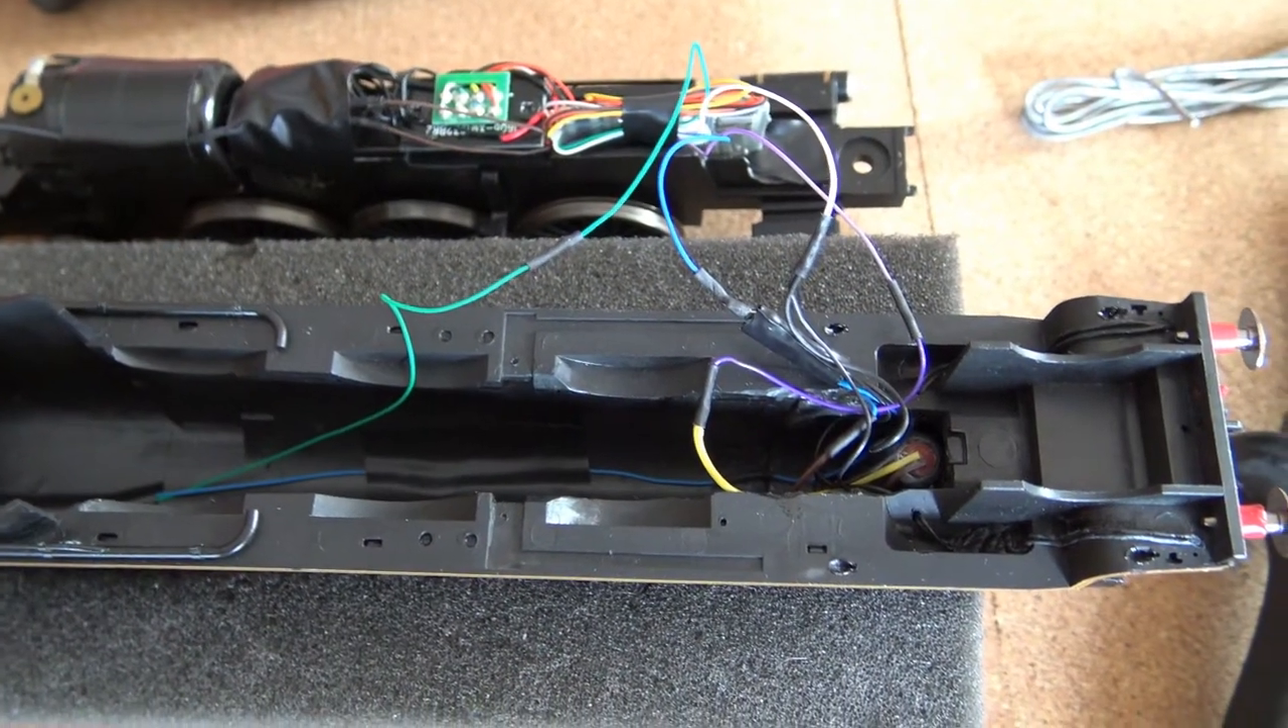Right as you can see I've got the body off now so you can see all the wires and it's more easy explaining.